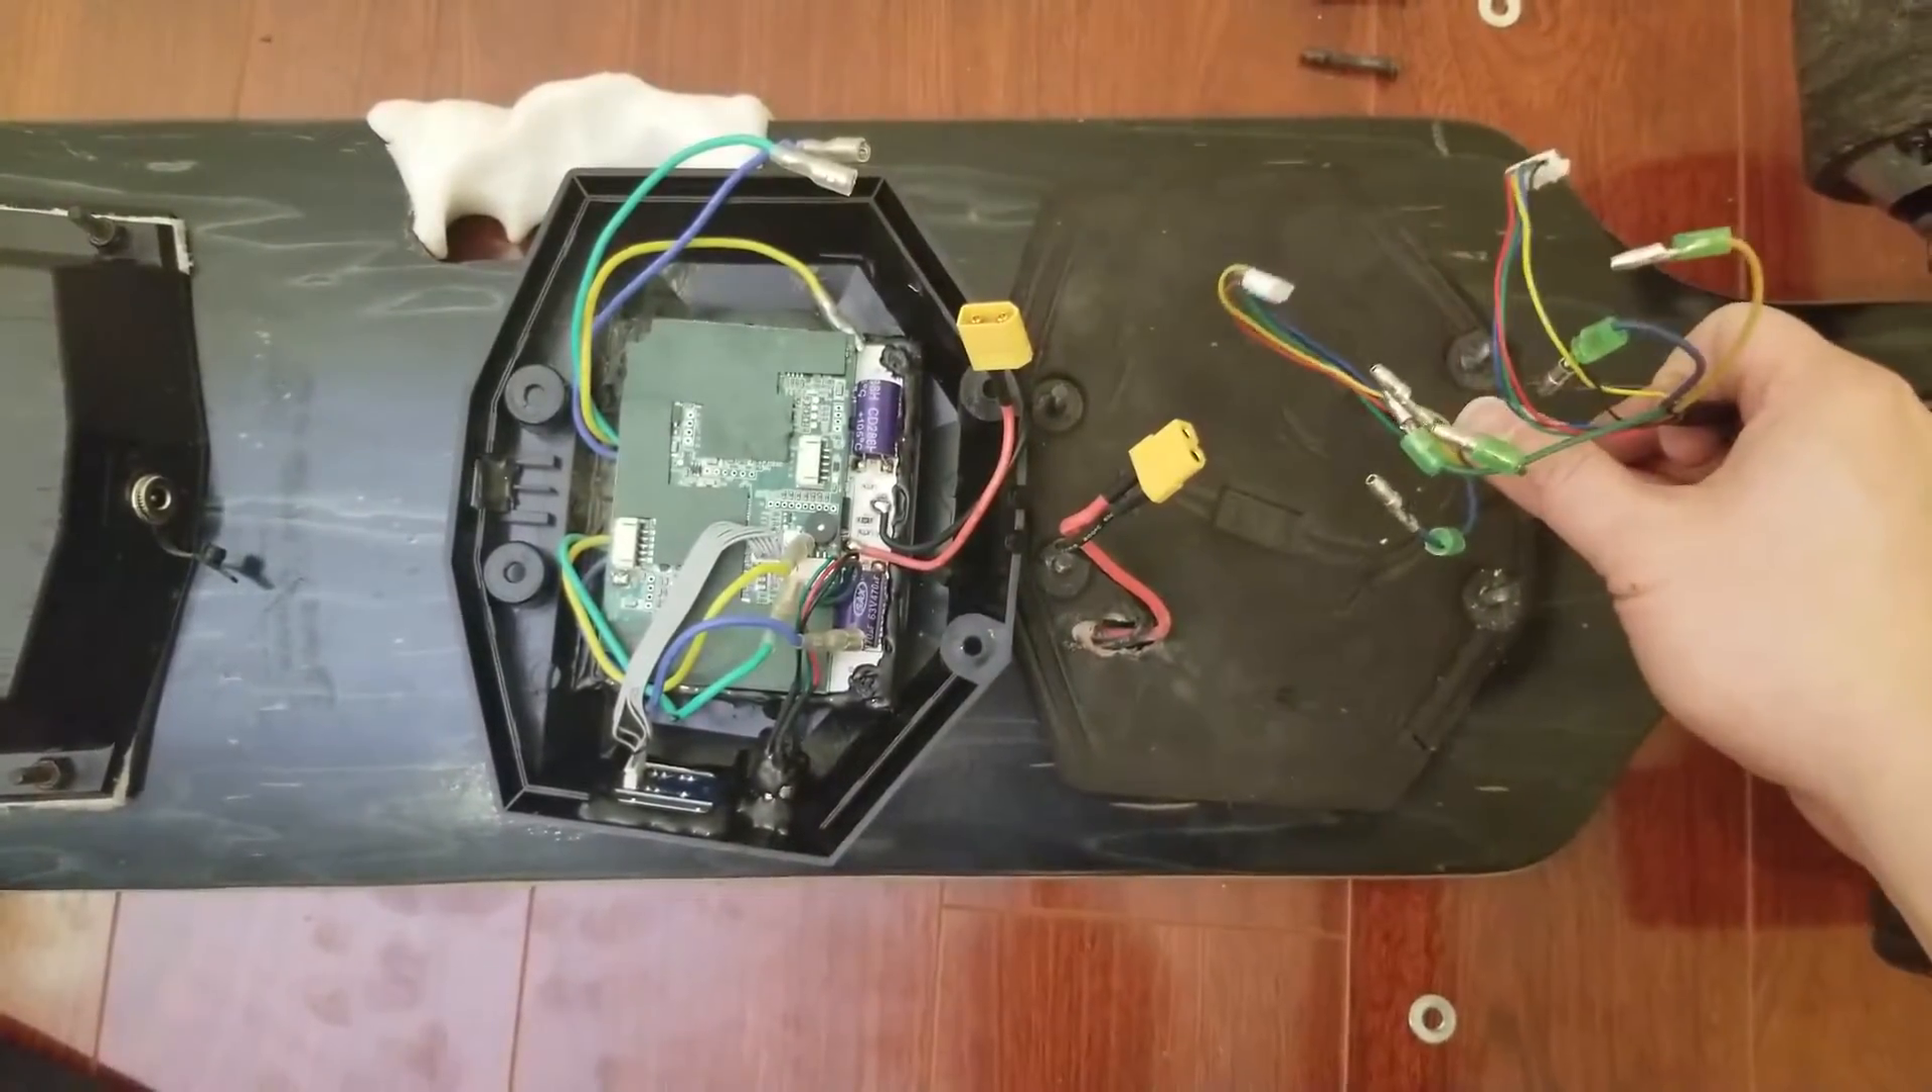Disconnected all the power cables right here.